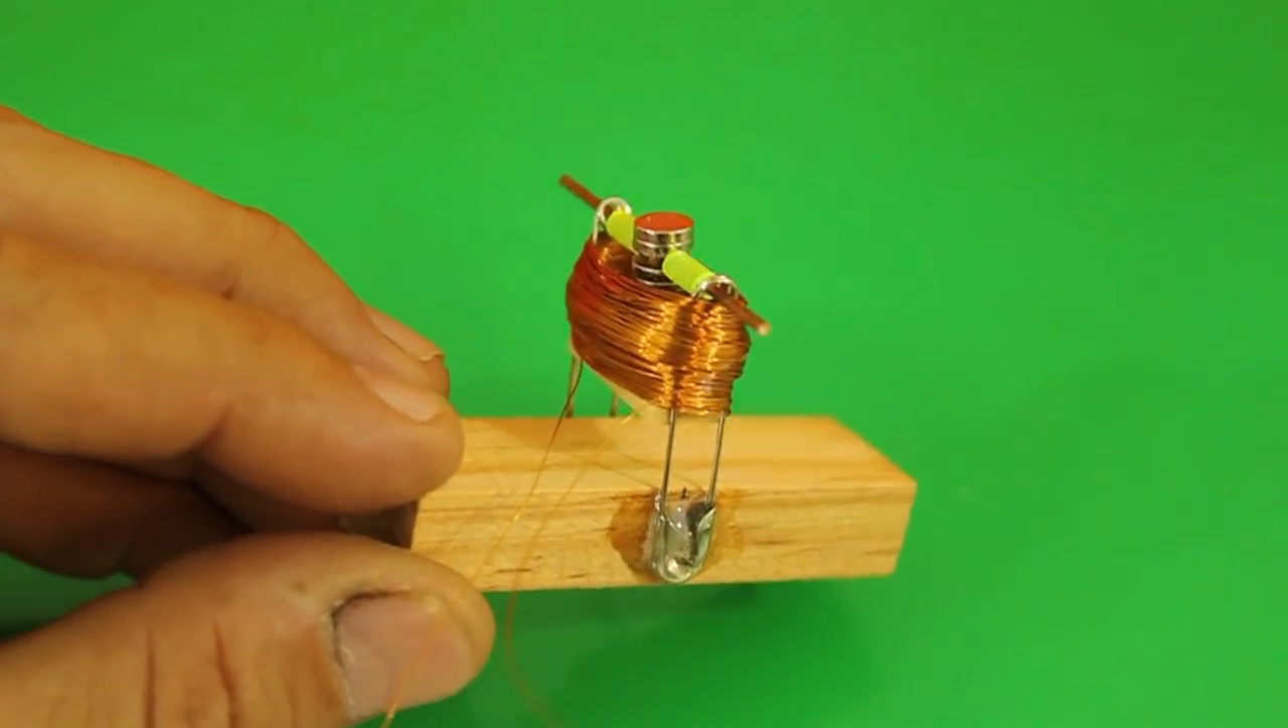The two pieces of plastic tubing prevent lateral movement of the rotor and now let's make the coil. With the coil in place the motor is ready.